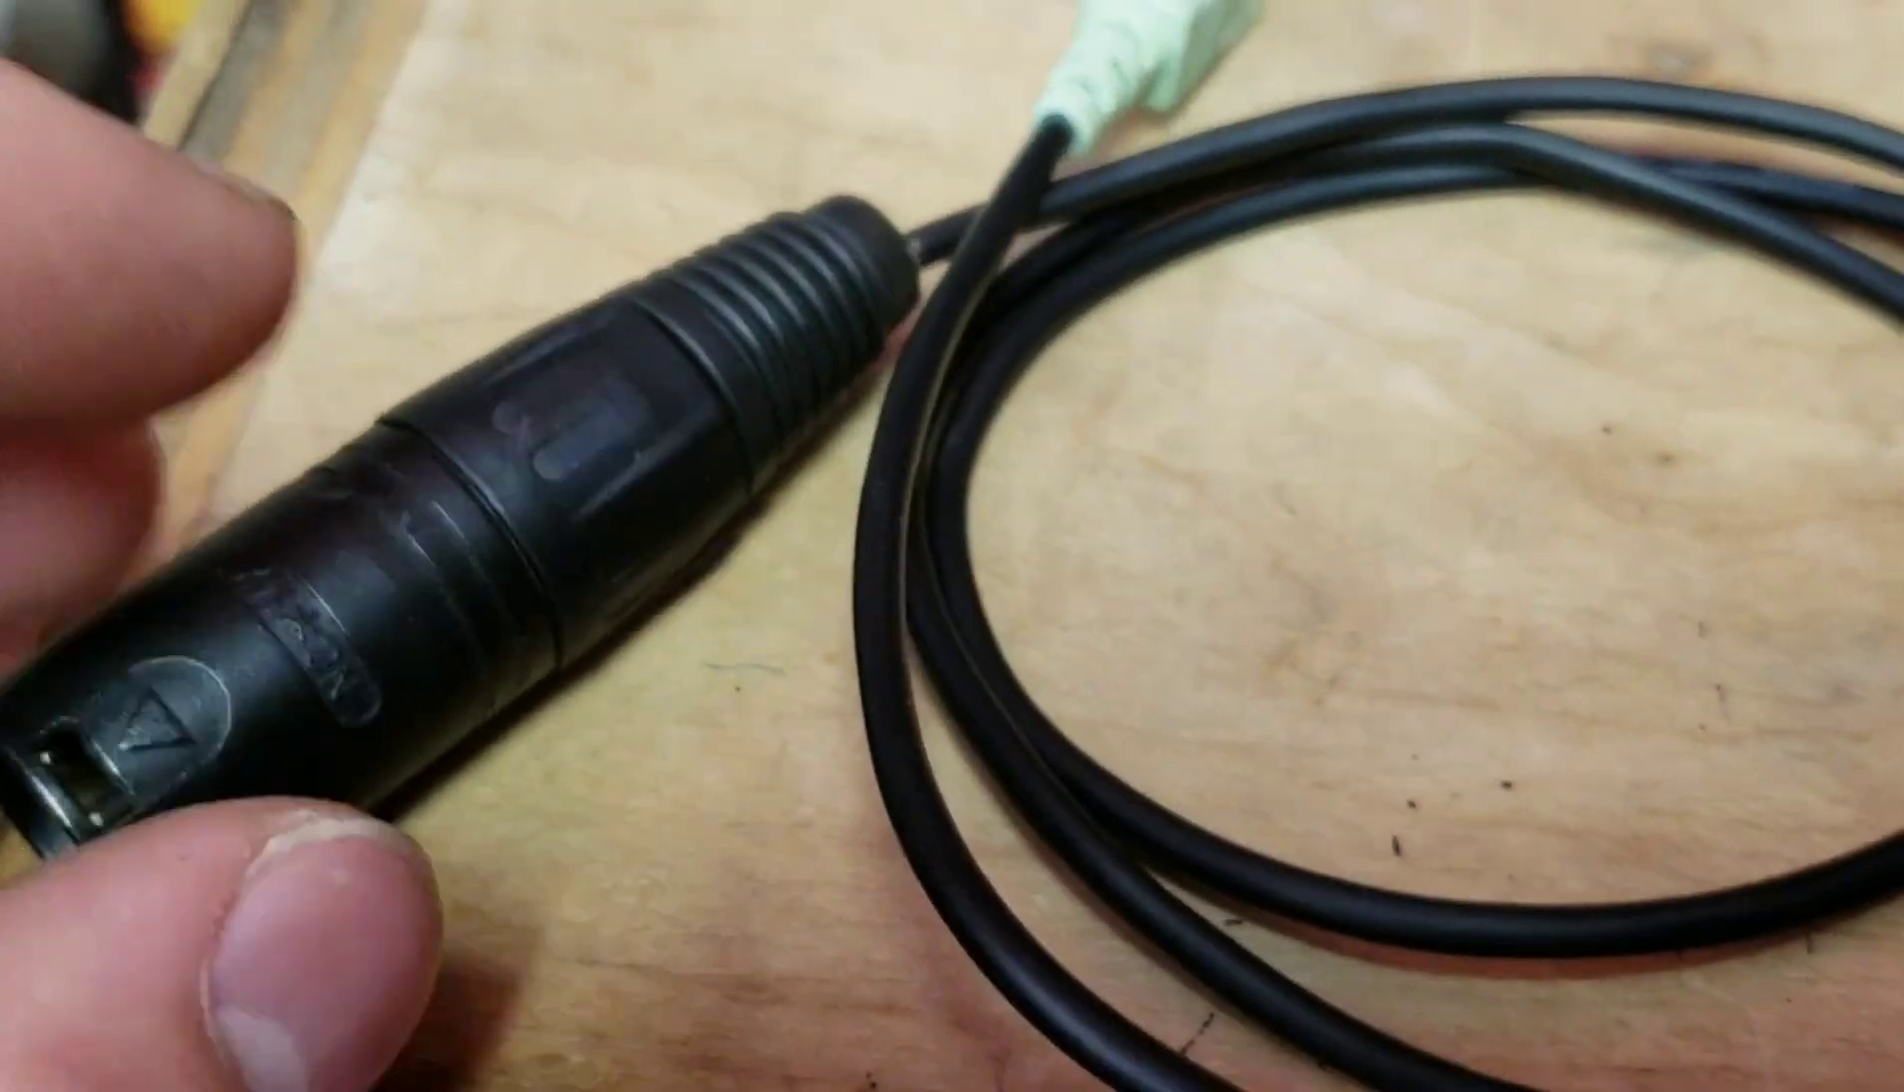I screwed the connector back together. And that should be done.